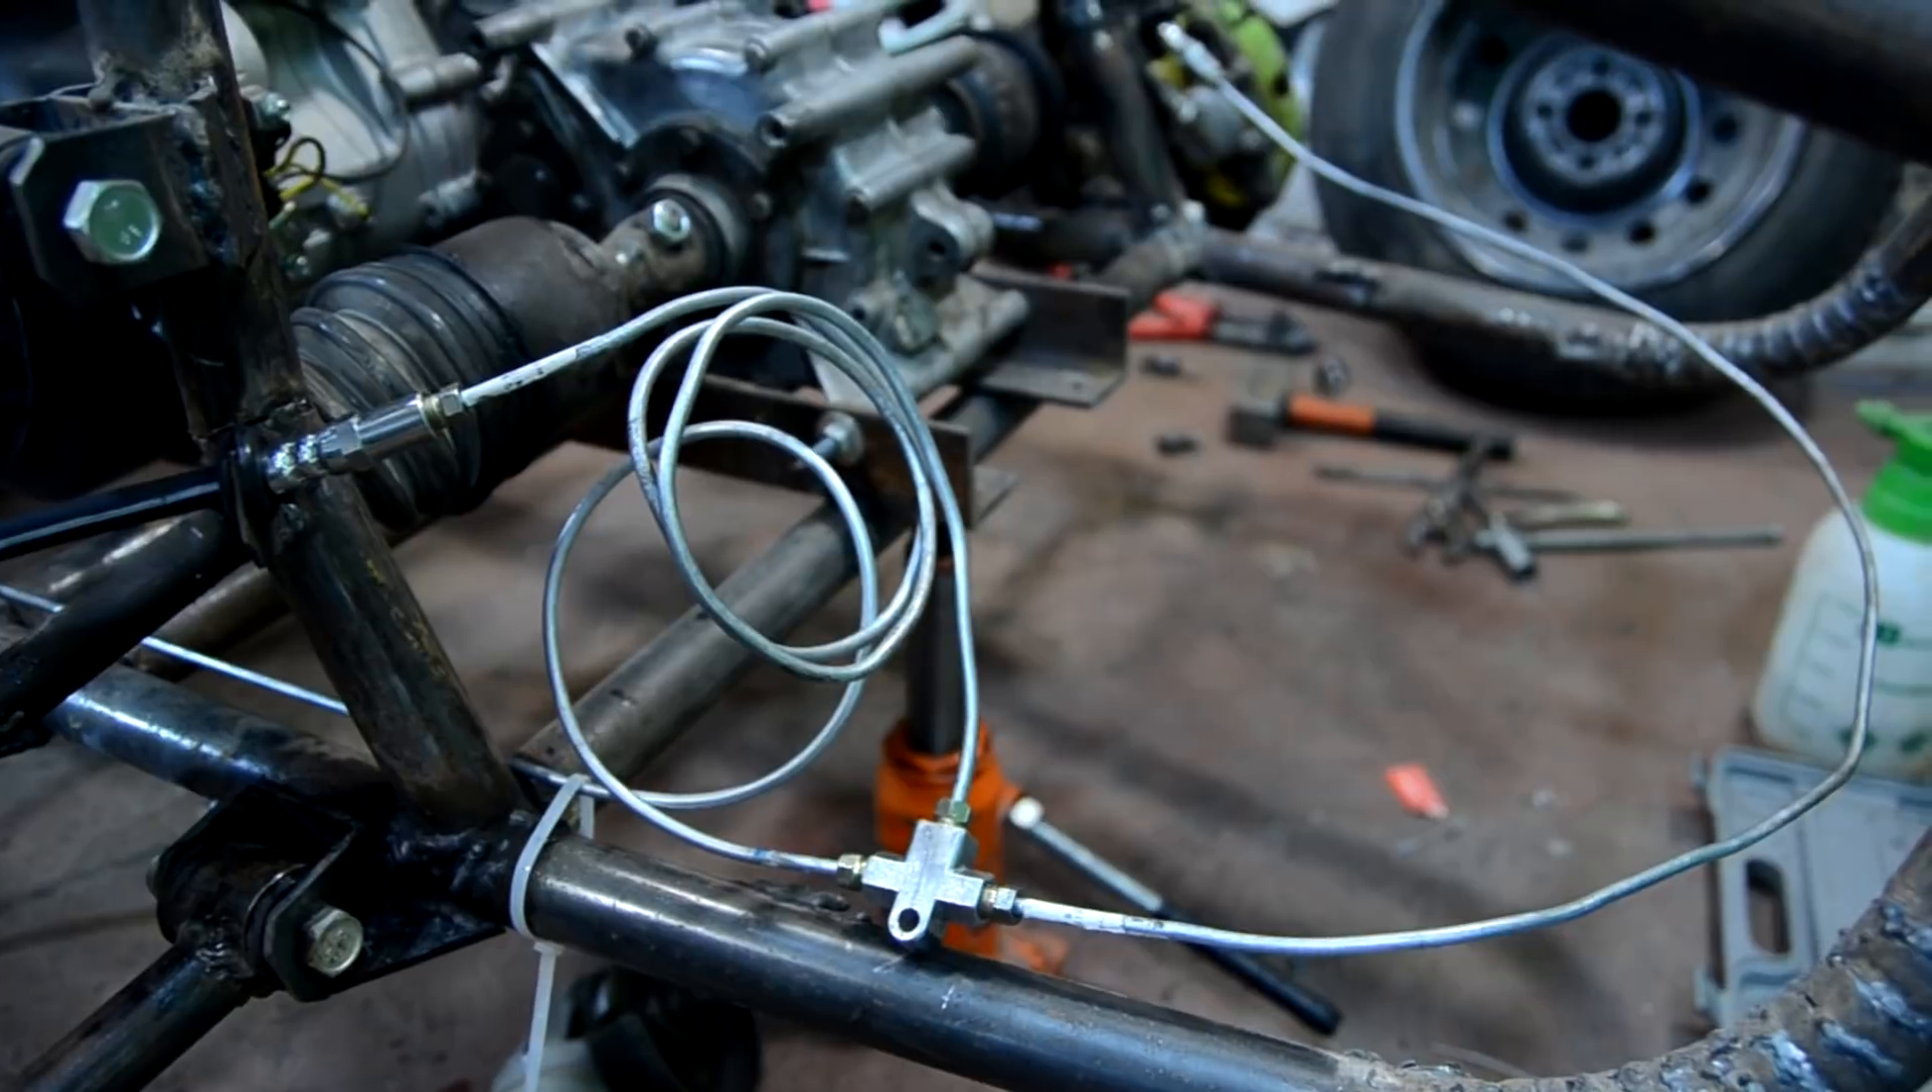Пока не стал крепить трубки, оставил их в подвешенном состоянии.